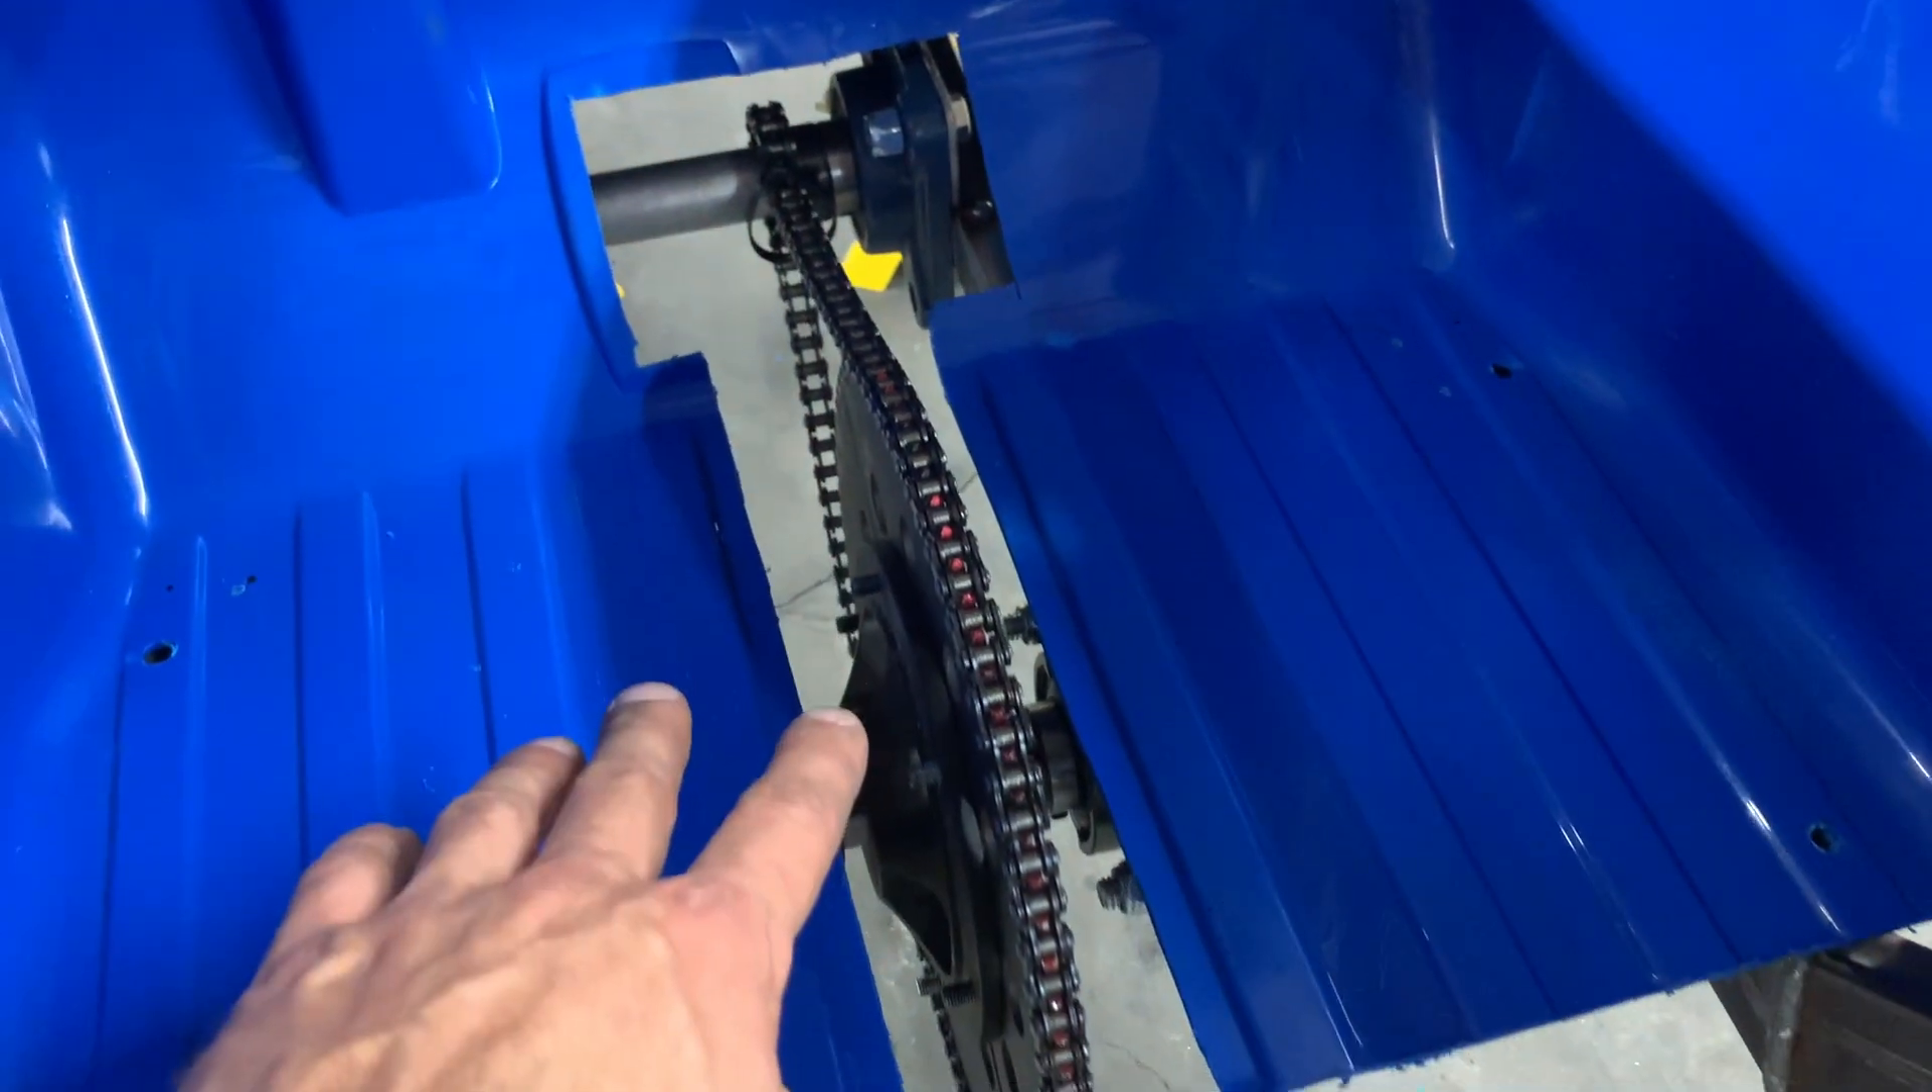So we've got the sprockets and chains and shafts all tacked up in there in a sort of functional state.